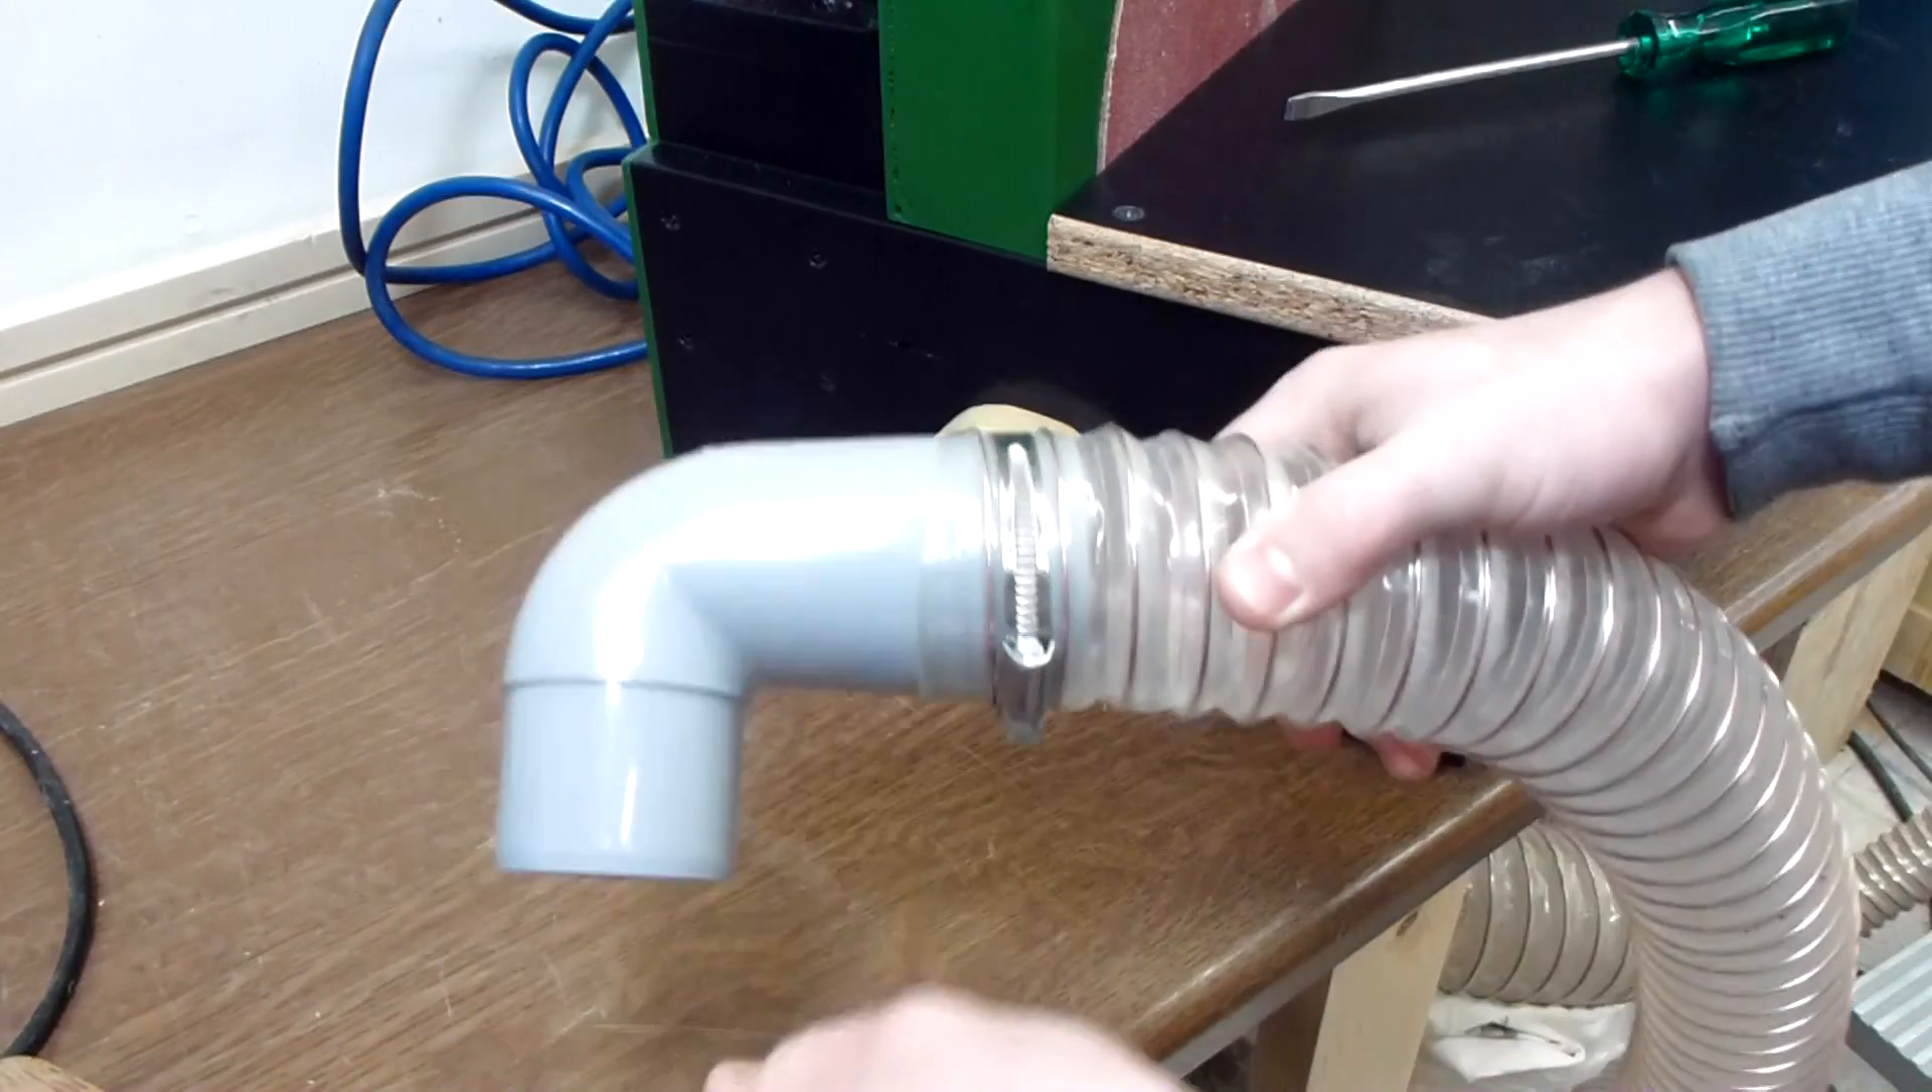So the last thing the sander needs is the connection to the dust collection system.